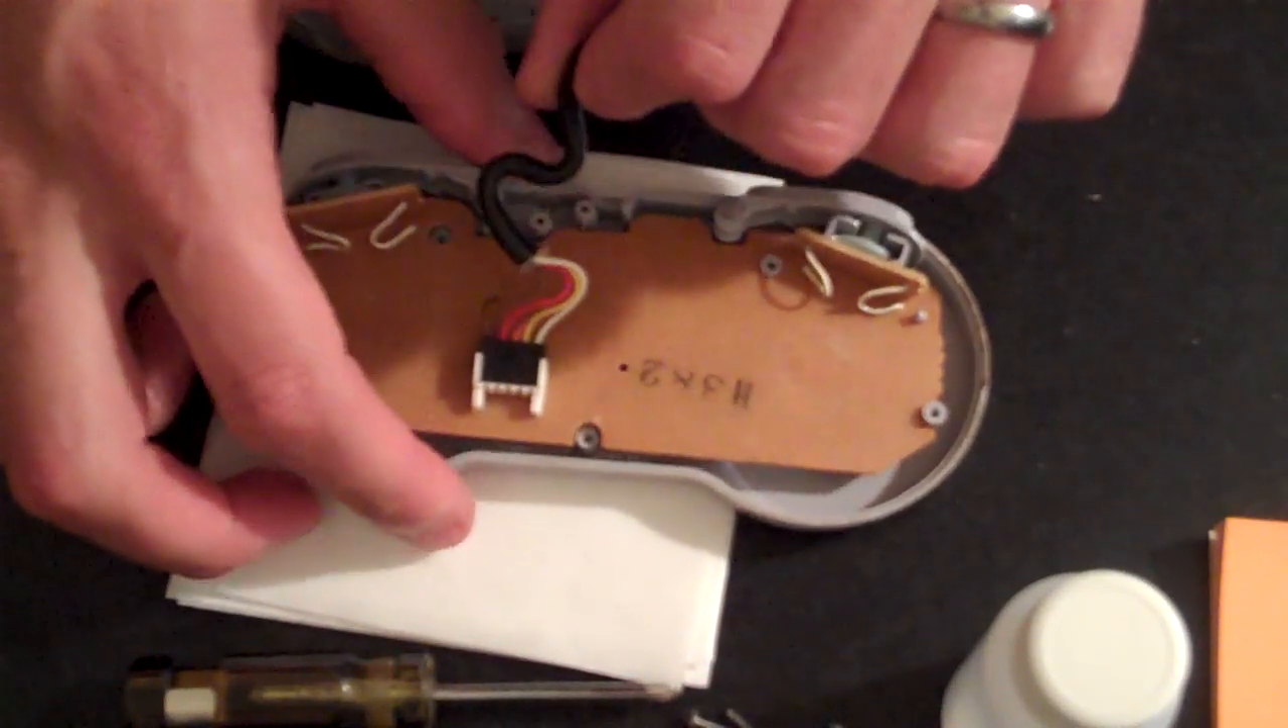With the screws removed from the case, you can now open the back of the case and expose the Super Nintendo controller motherboard.